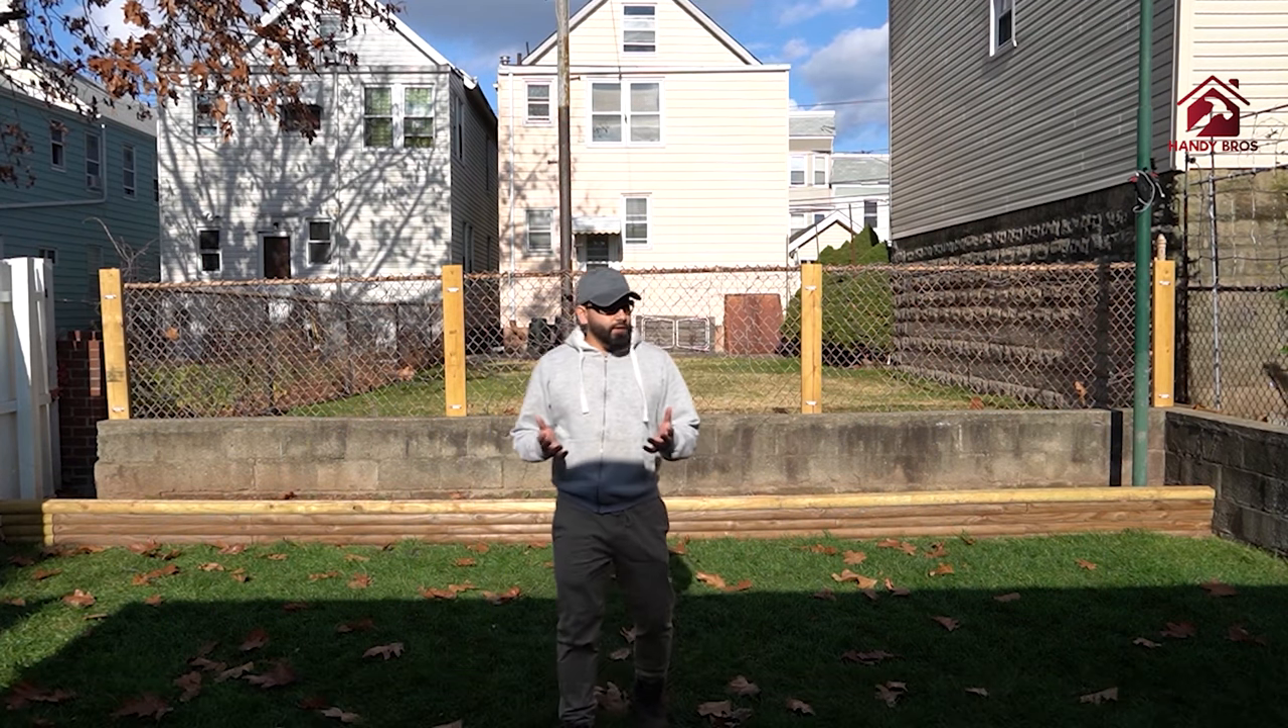All right guys we have the posts in place now as you can see.